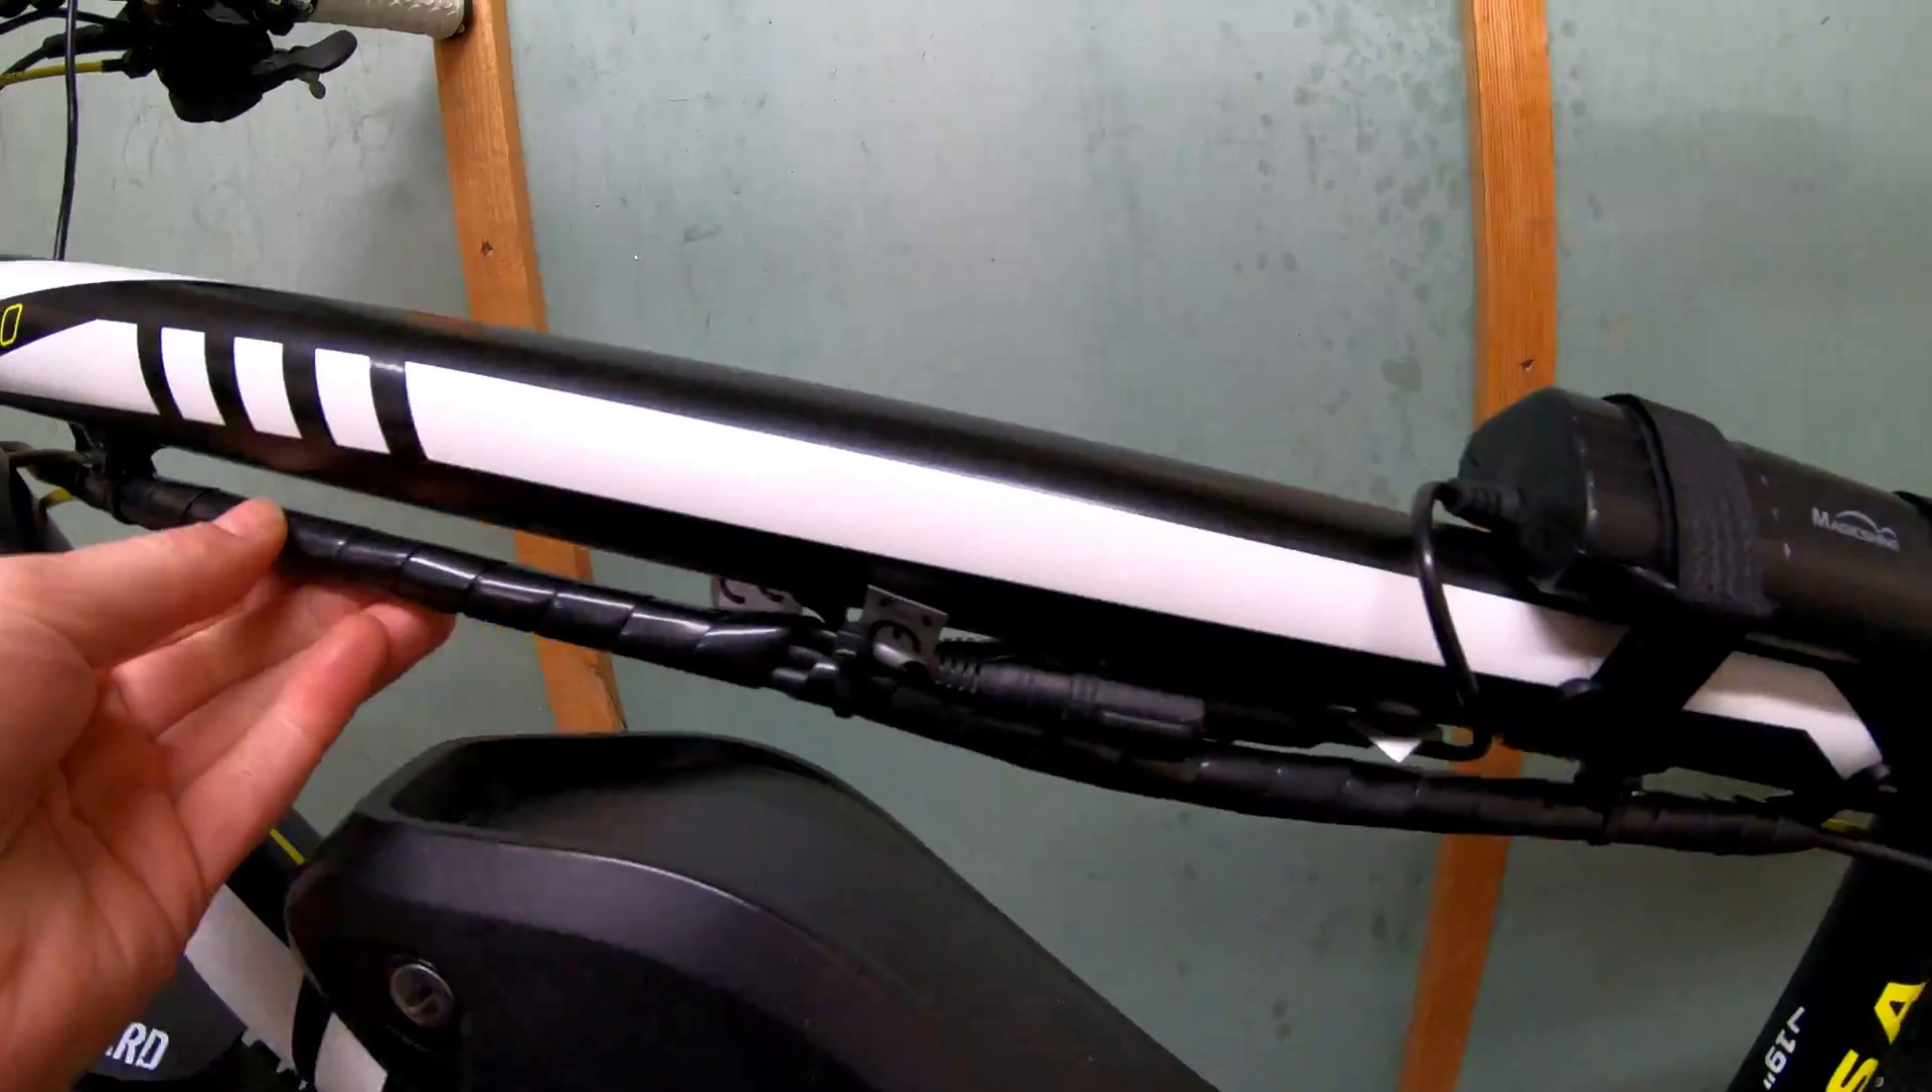I integrated the cable from the backlight and the front one under this plastic wrap.